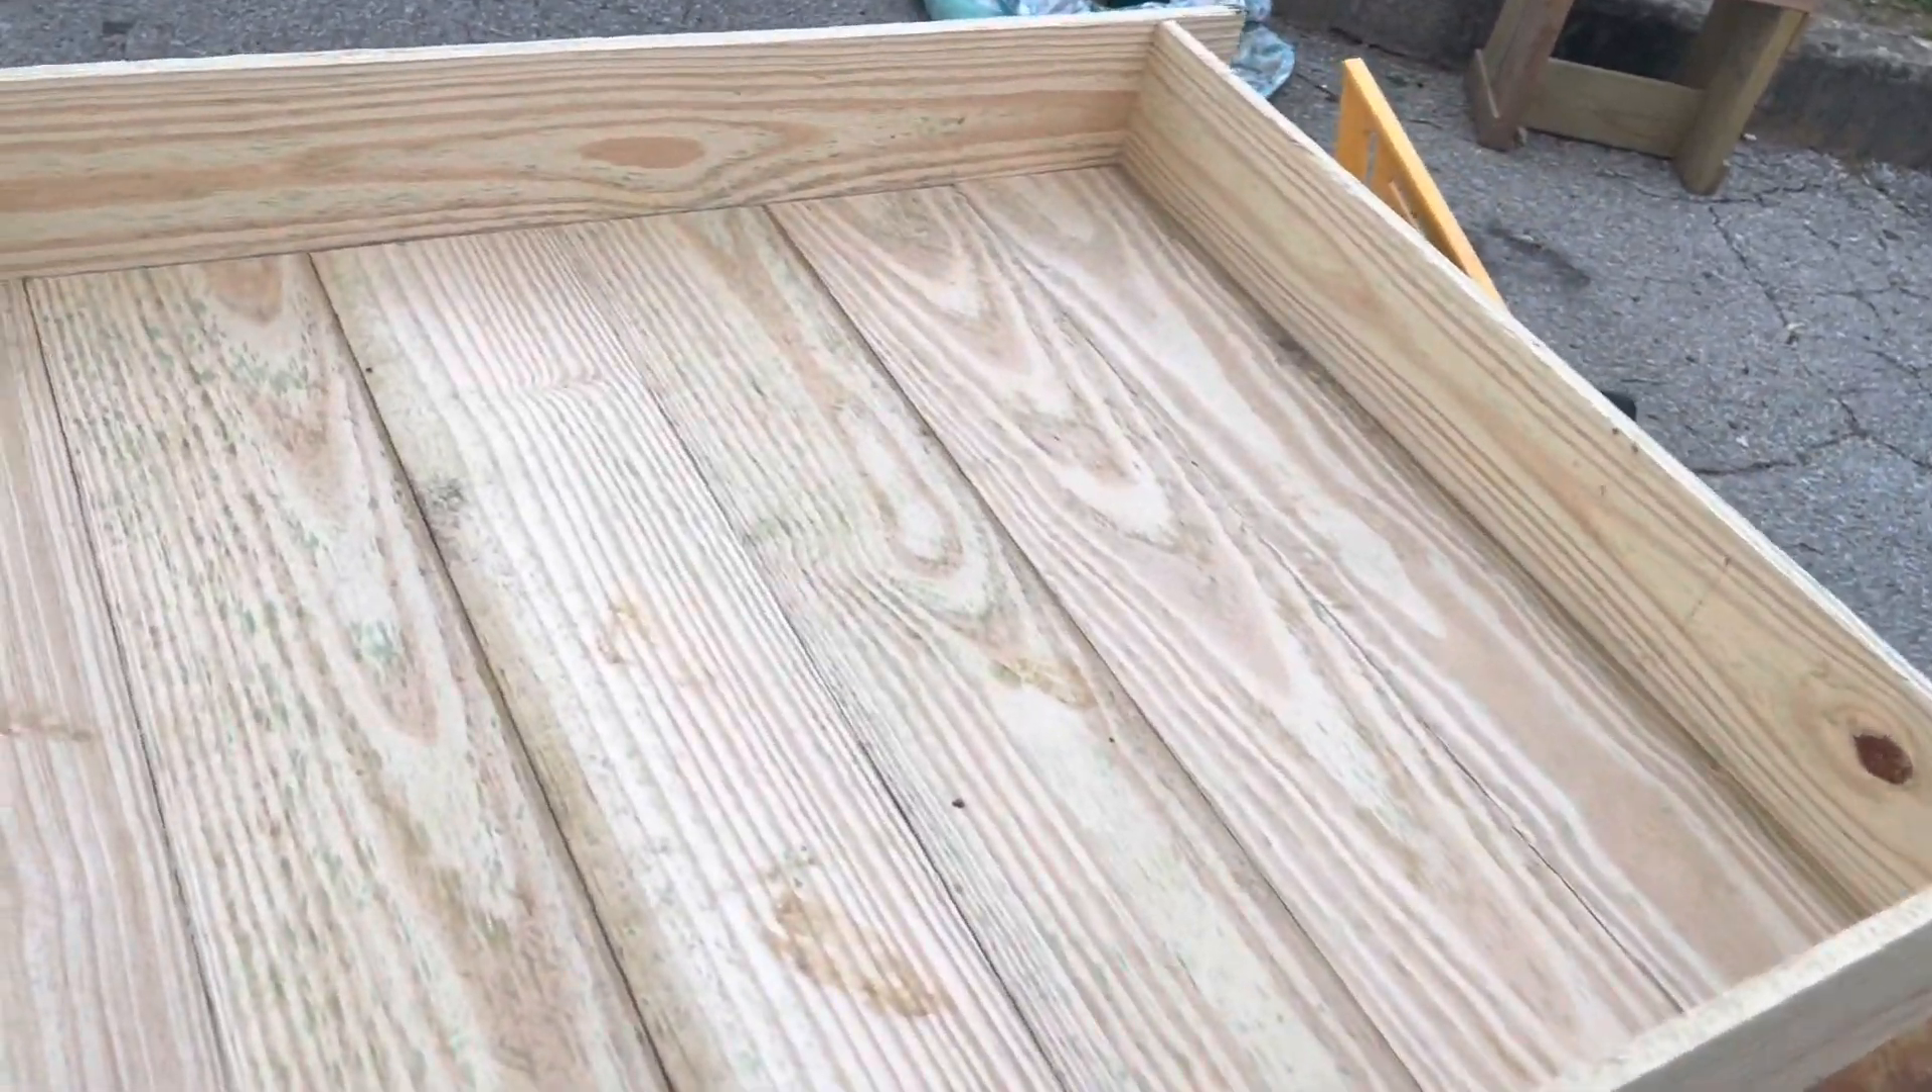So there's our basic box.